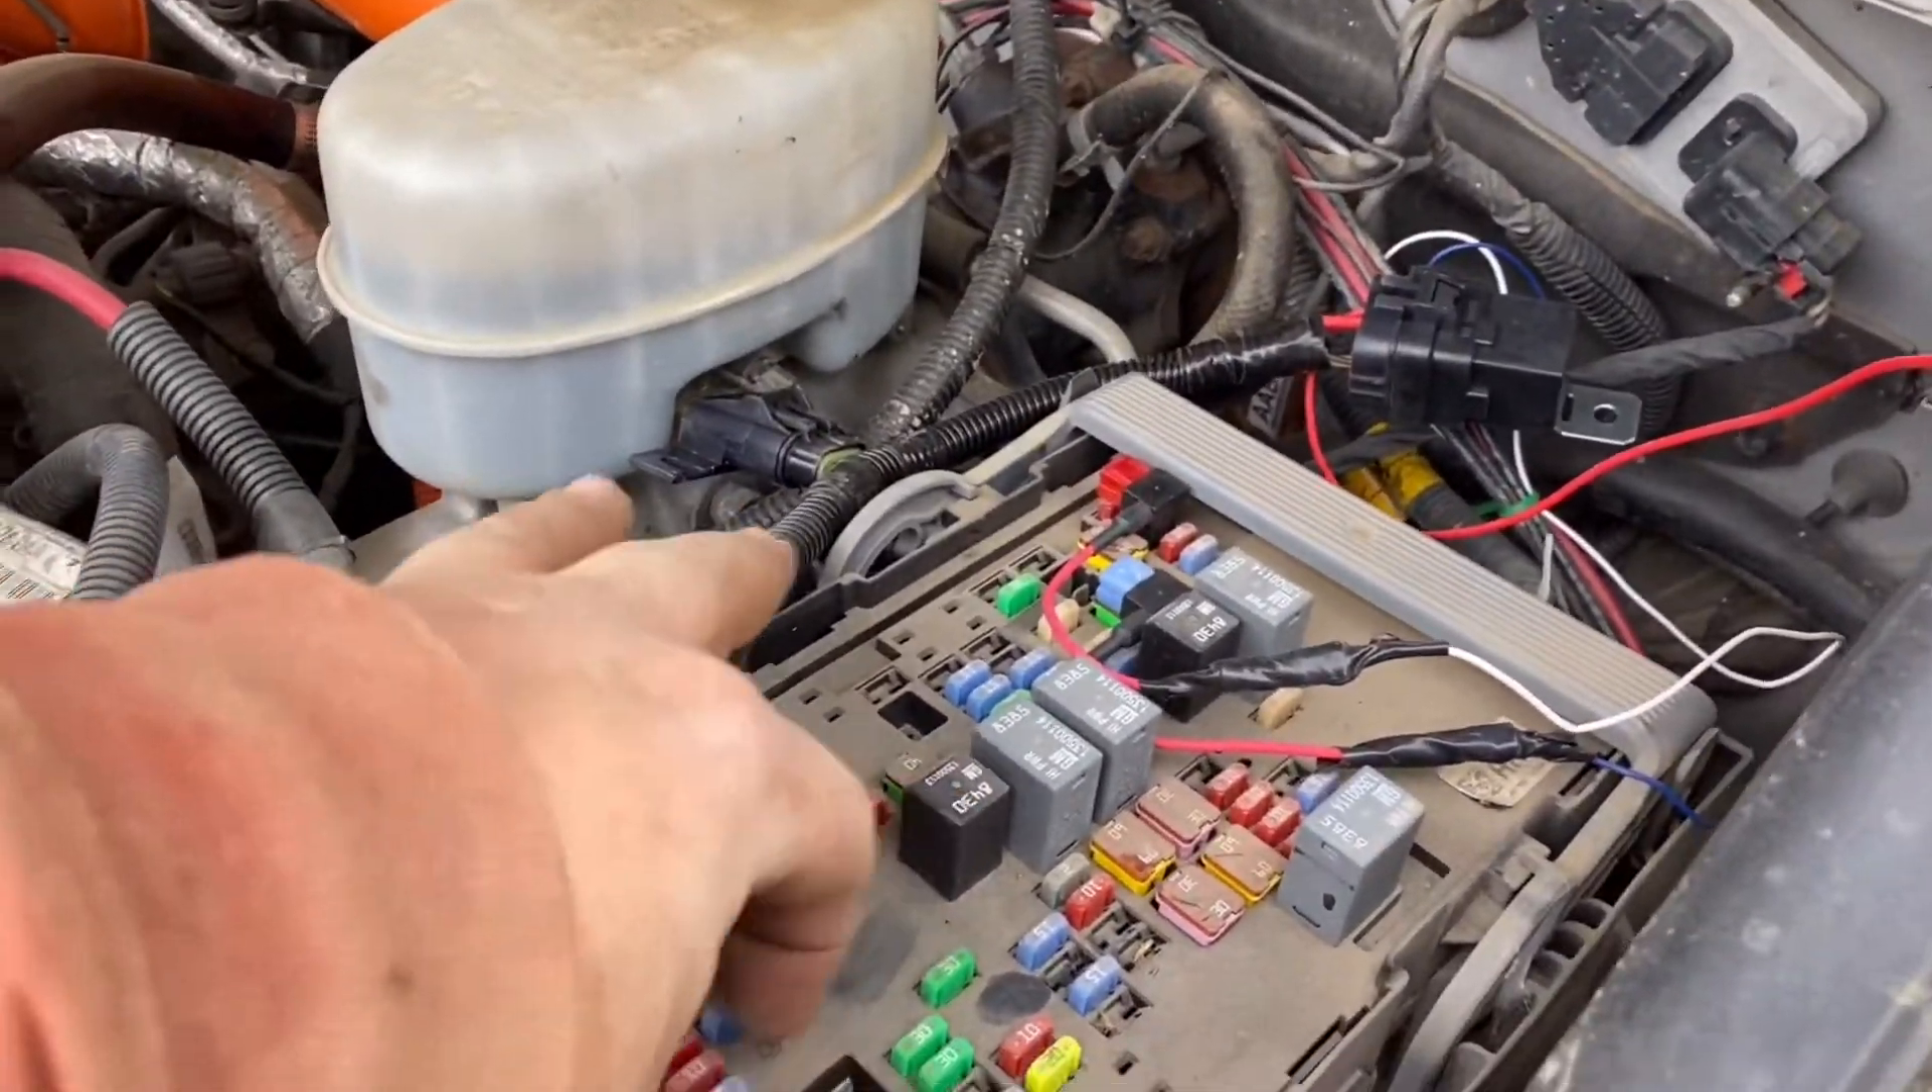I do have the fuse panel already pulled off.